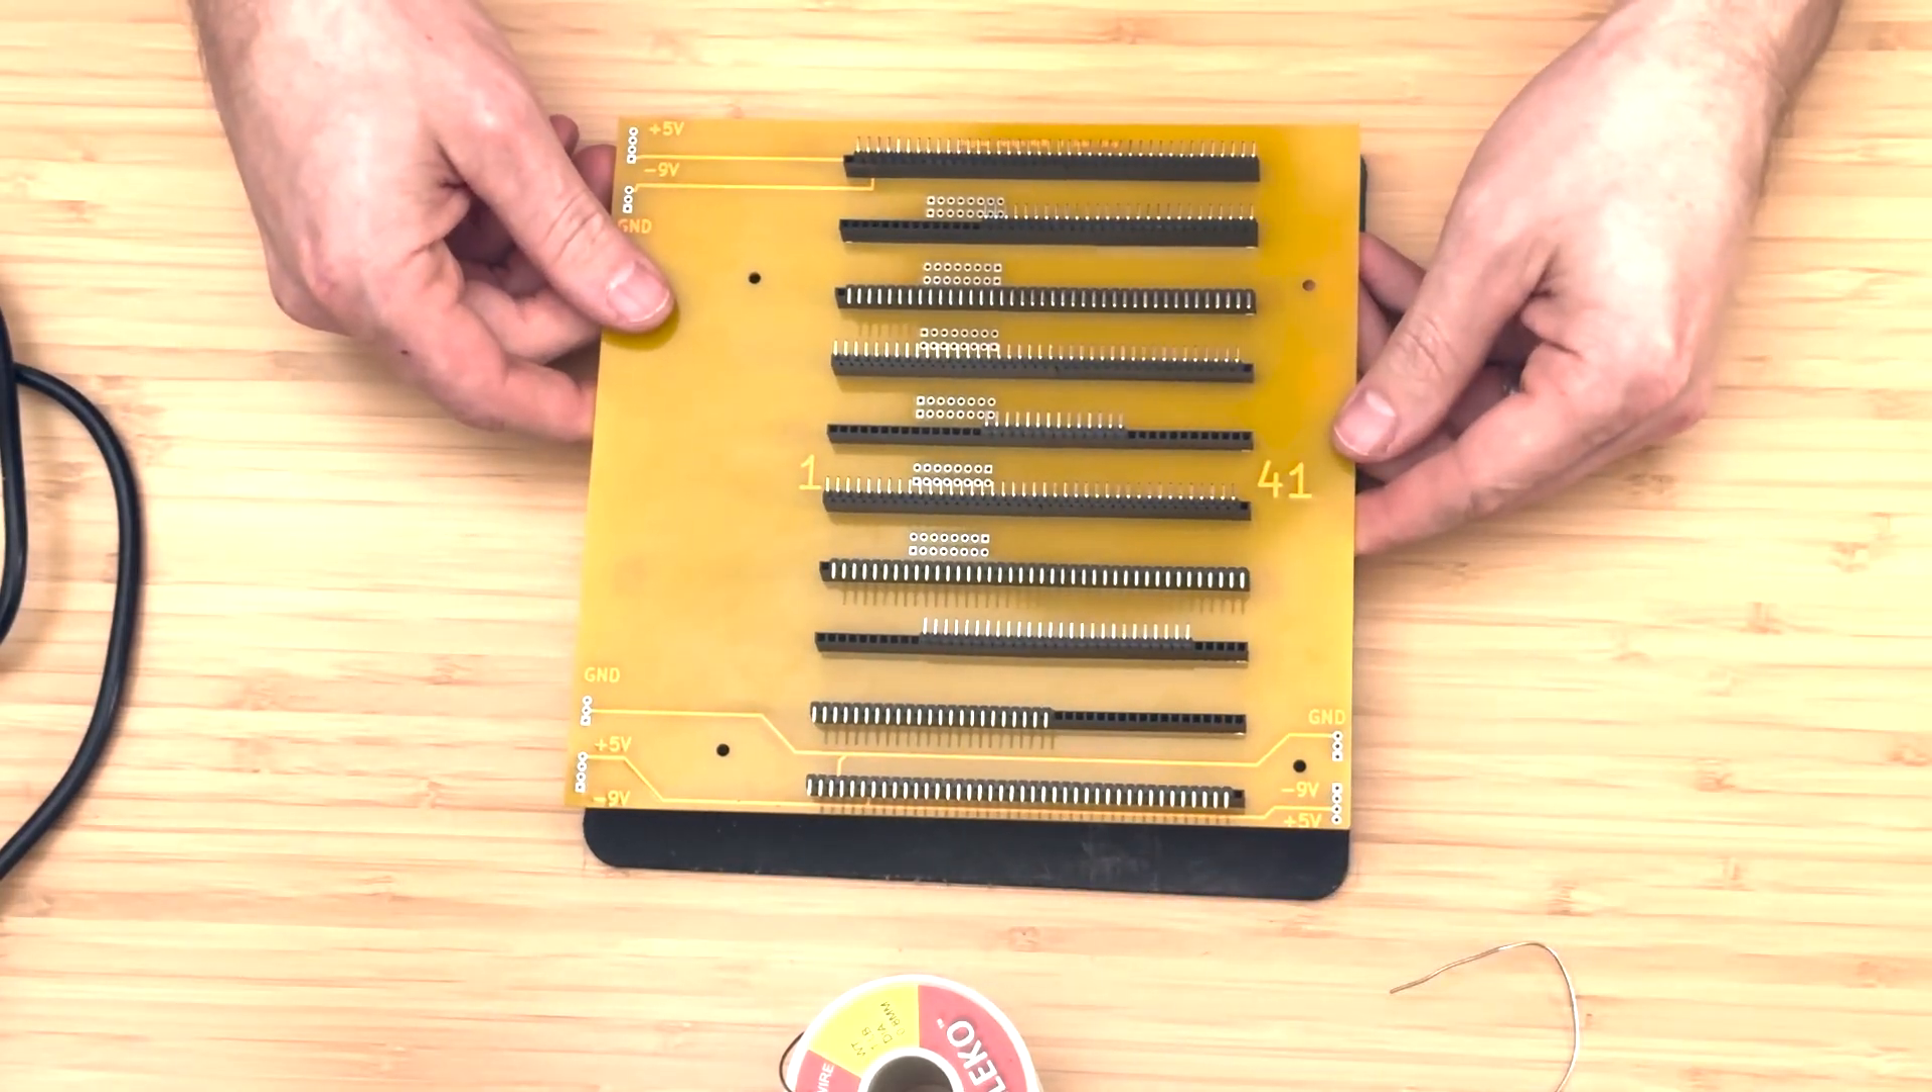With all the headers now installed, we move on to installing the power connectors.